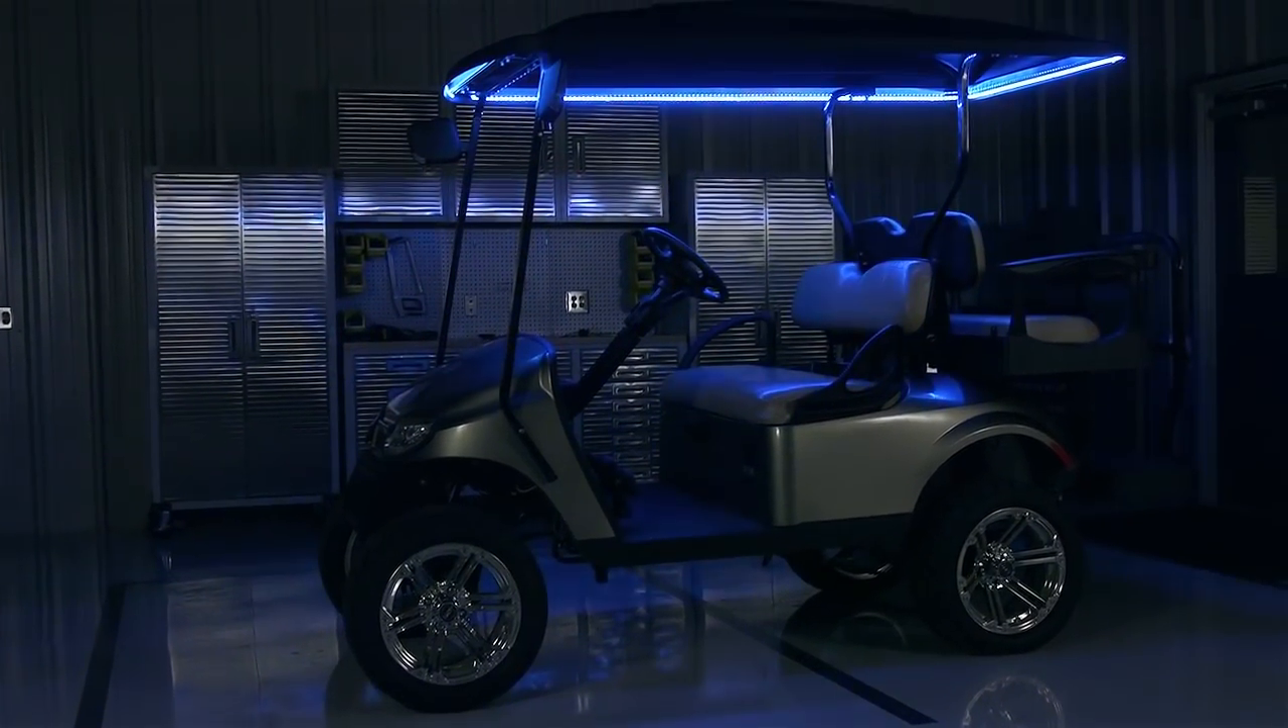You're now finished installing your Bluetooth LED light strip.